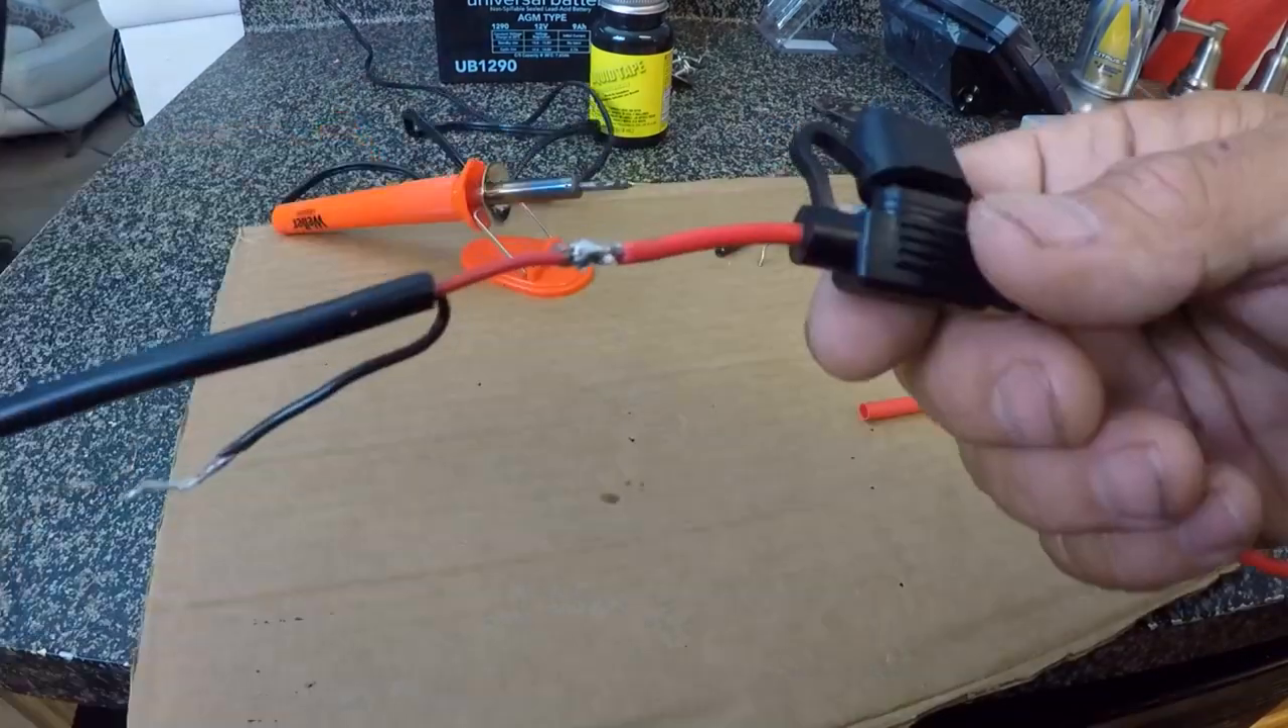All right, I have my wires wrapped together.